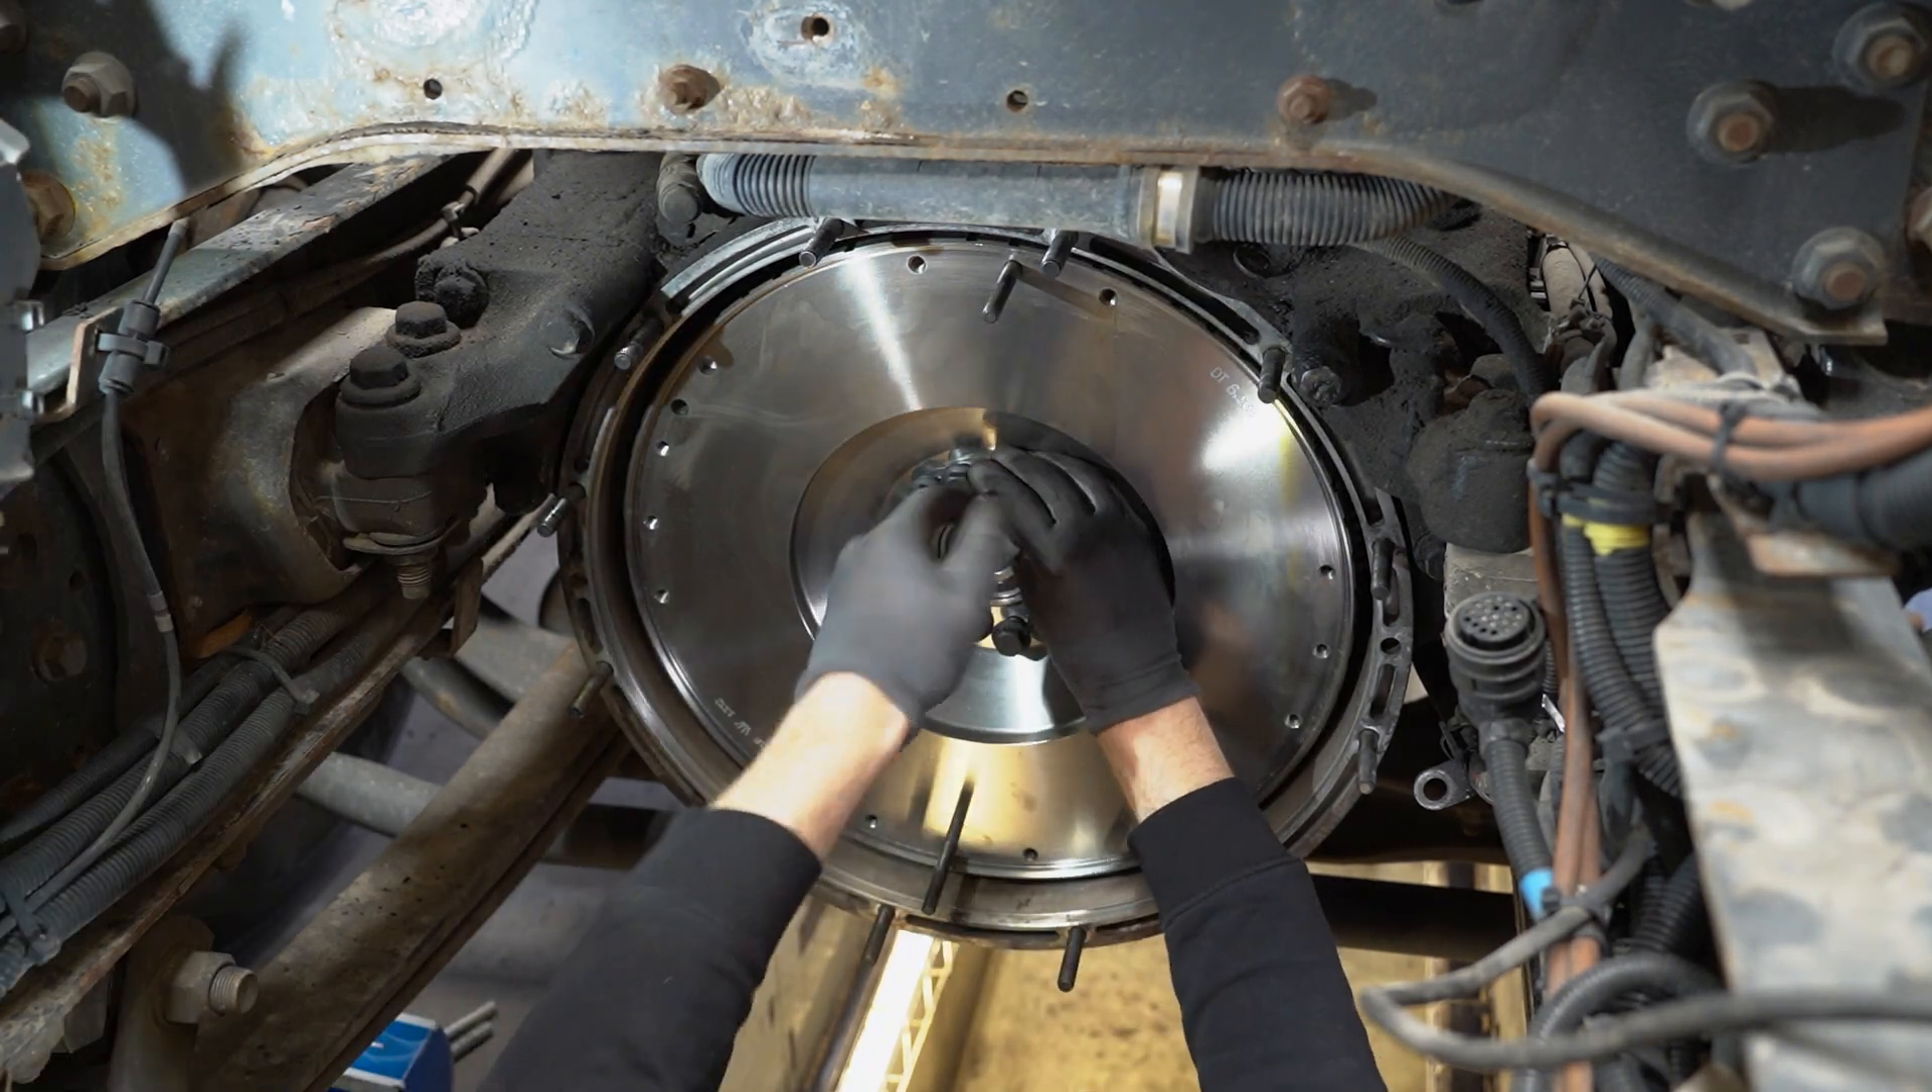So, das Schwungrad haben wir angesetzt.